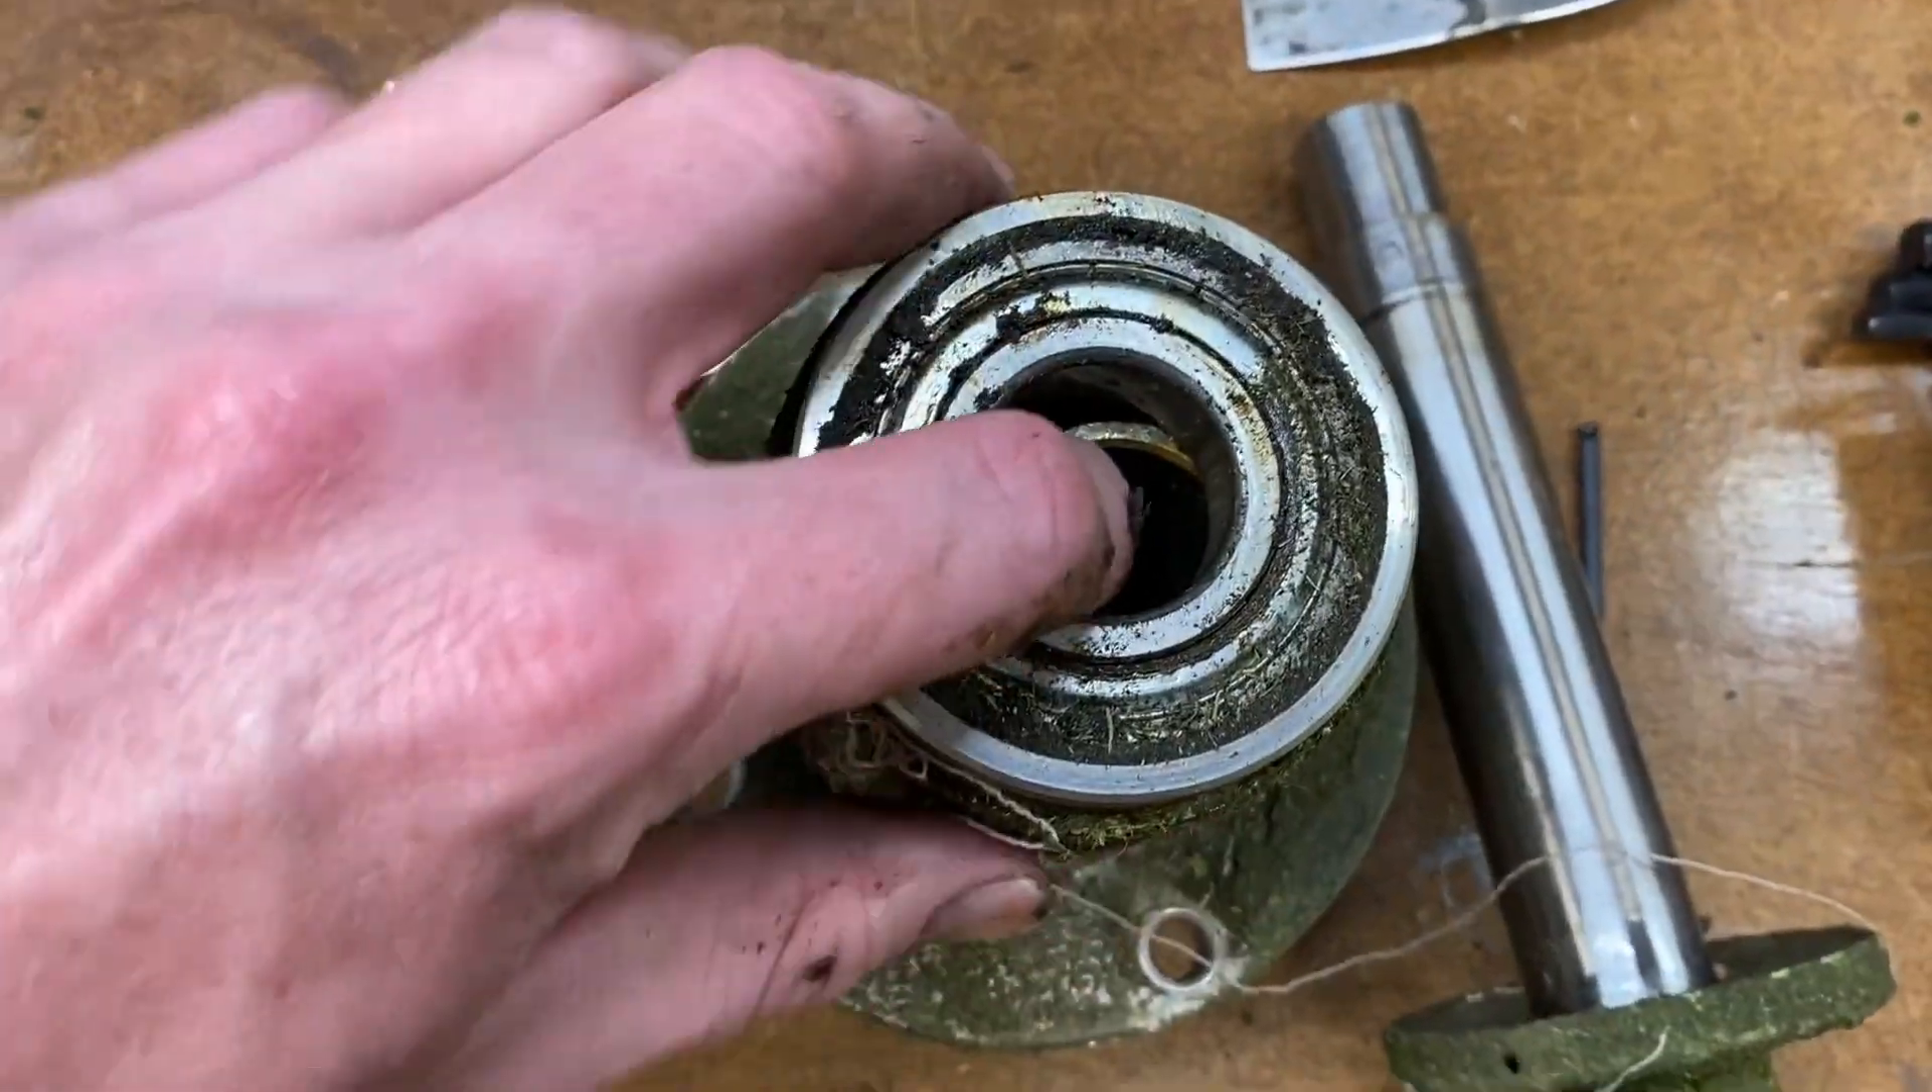Okay, so all we did is we took two hands, no tools, and we had pulled the center shaft out the rest way out the bottom.